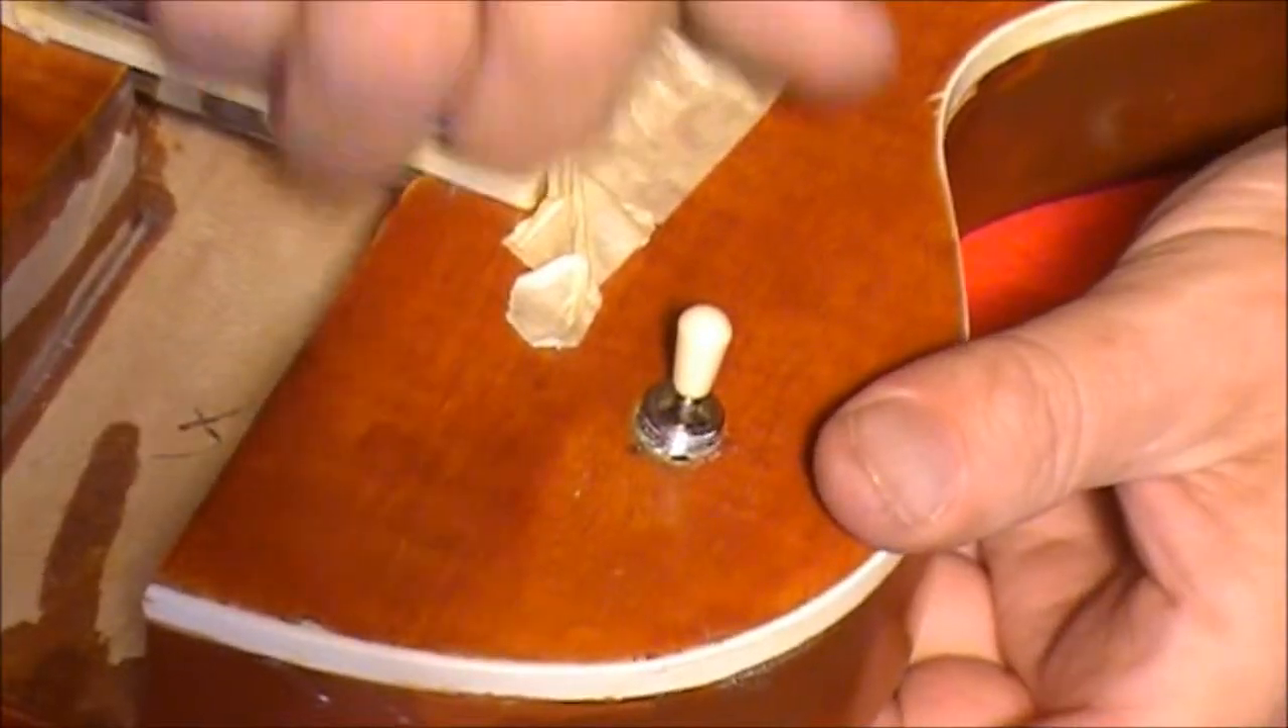There's the three-way switch. It's been pulled through.